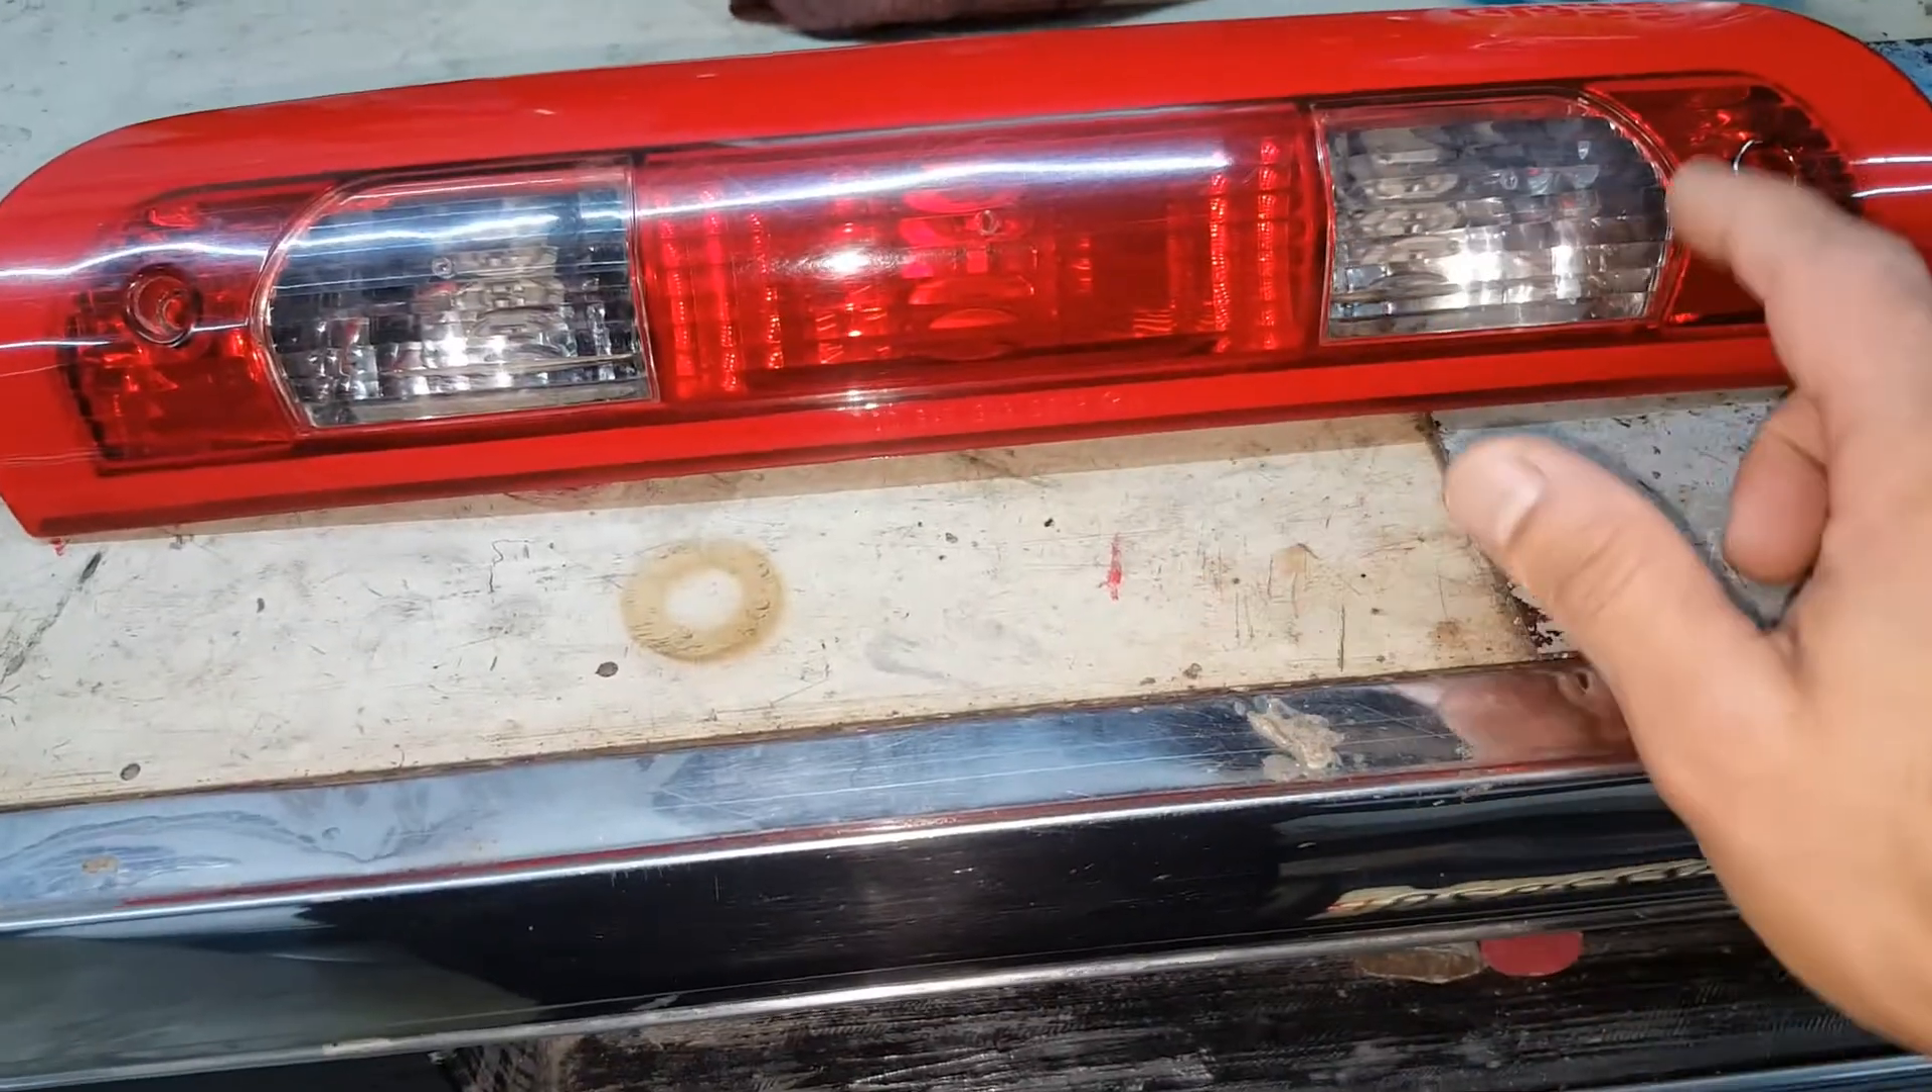So I had the 3rd light removed from the truck's cab.